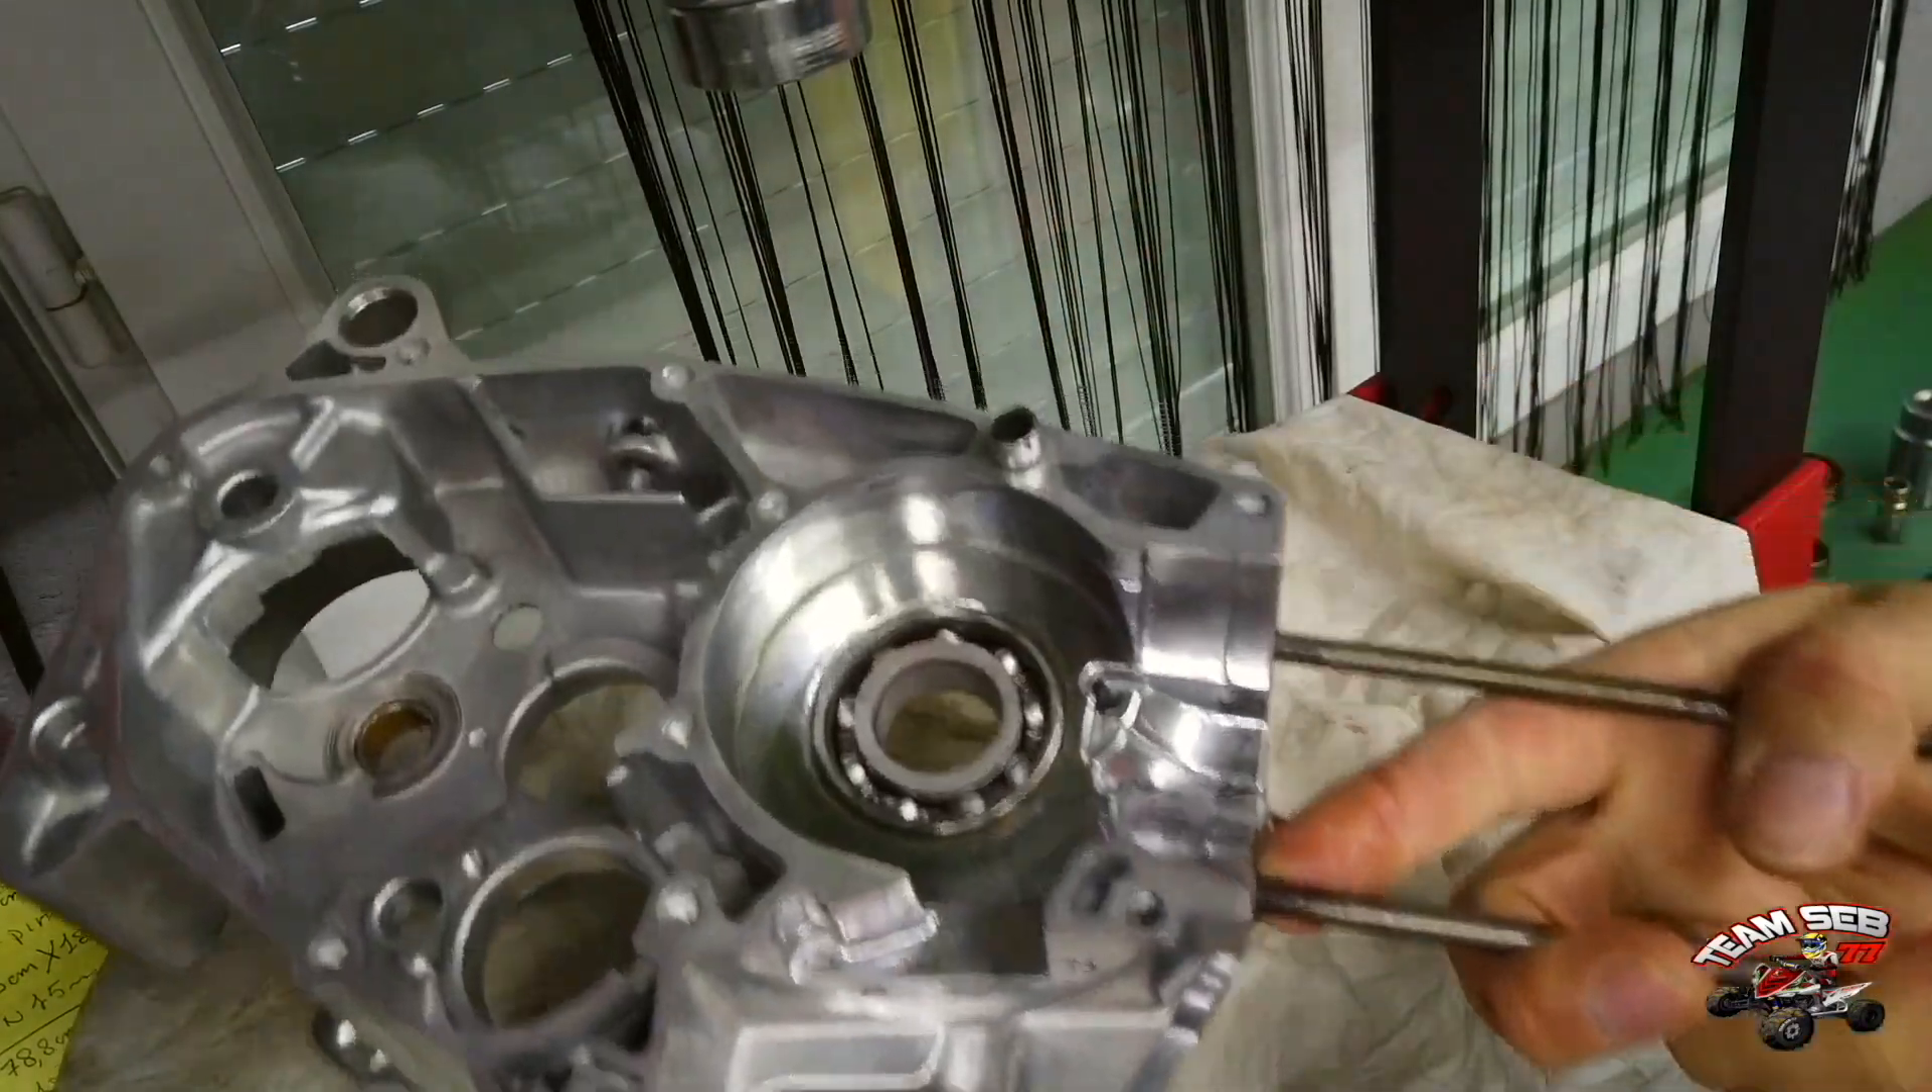Voilà, notre deuxième roulement est installé.